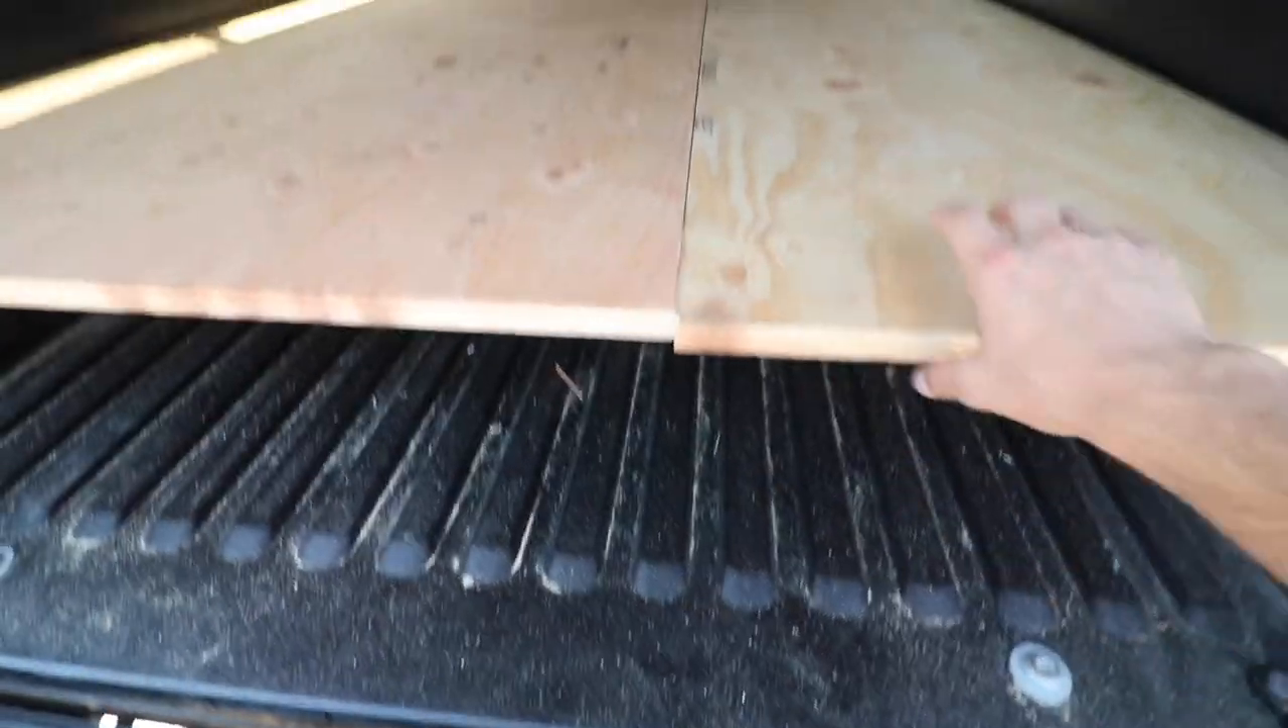It's not absolutely perfect there's a little bit more of a lip here and this piece of wood is a little bit bowed.